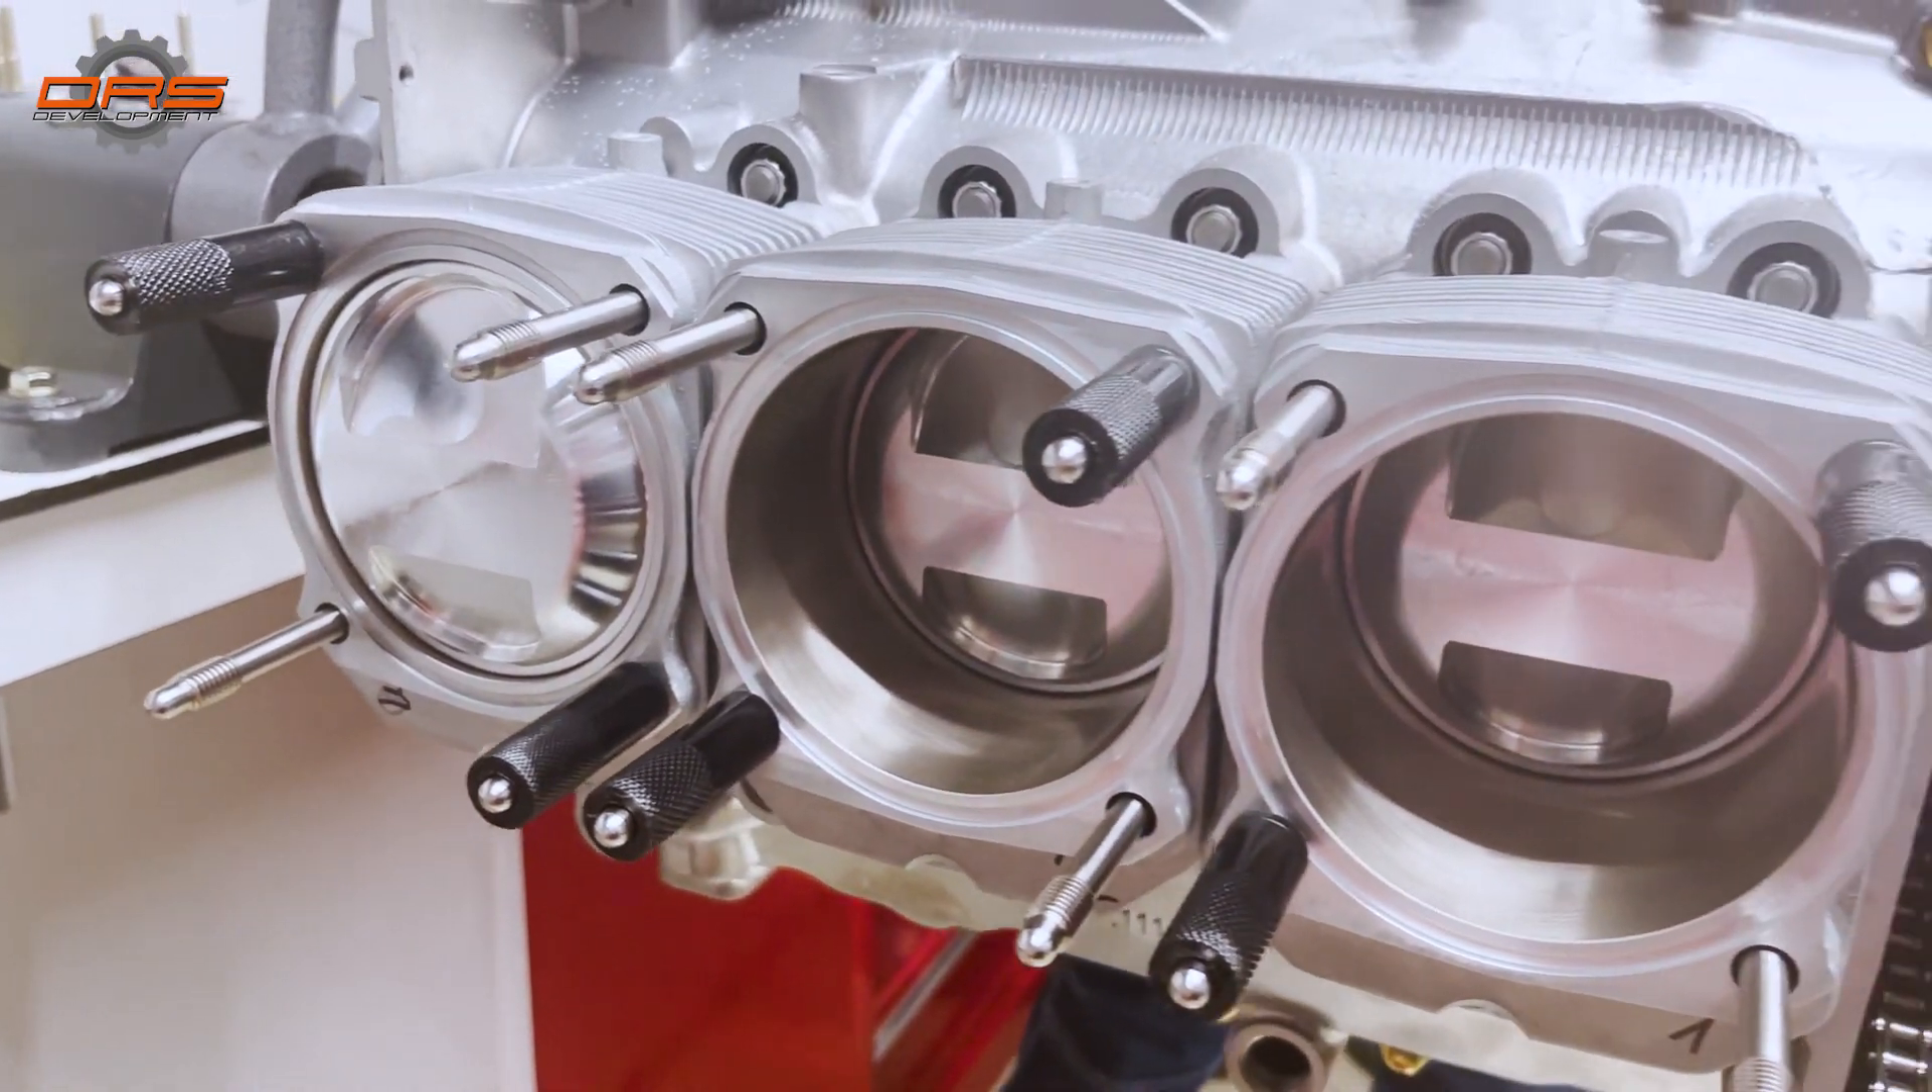Here you can see the CP pistons all assembled in the barrels.